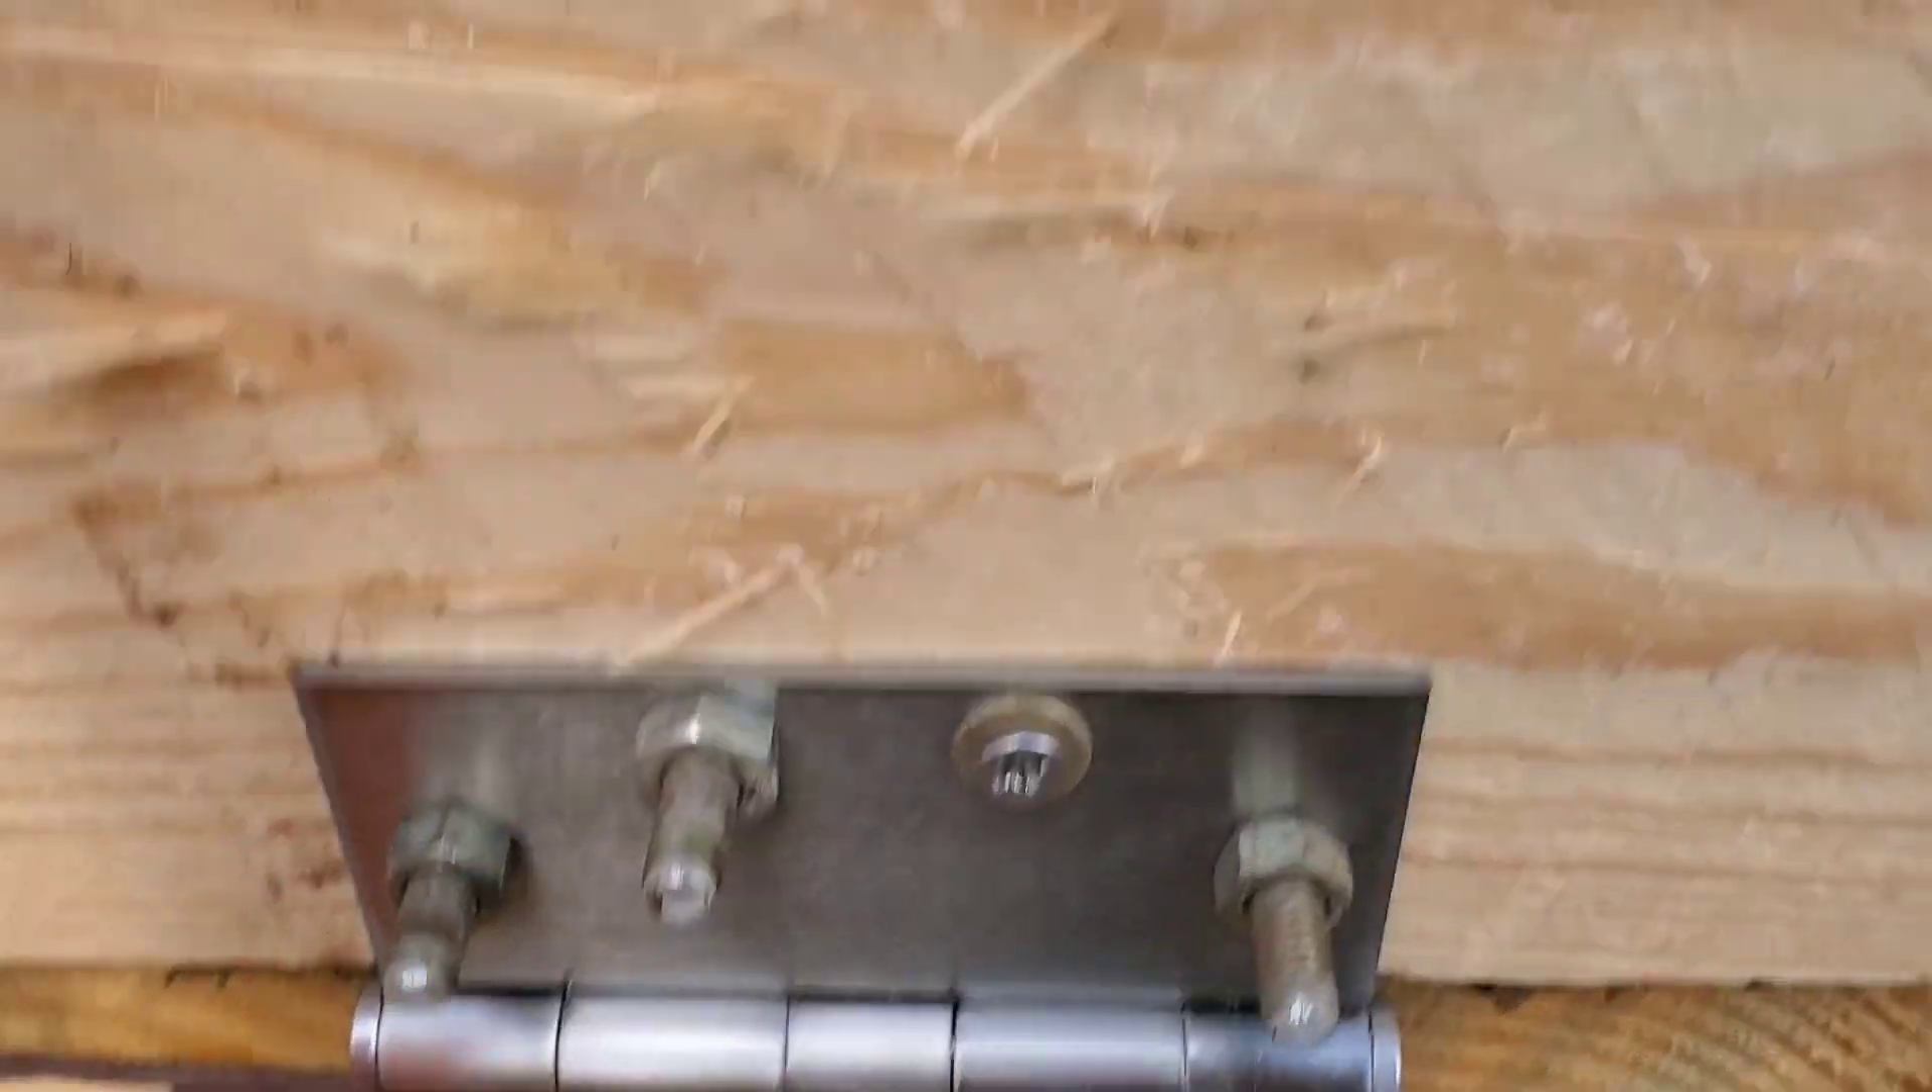Also, we added some bolts all the way through these hinges, all the way through this 1x8.